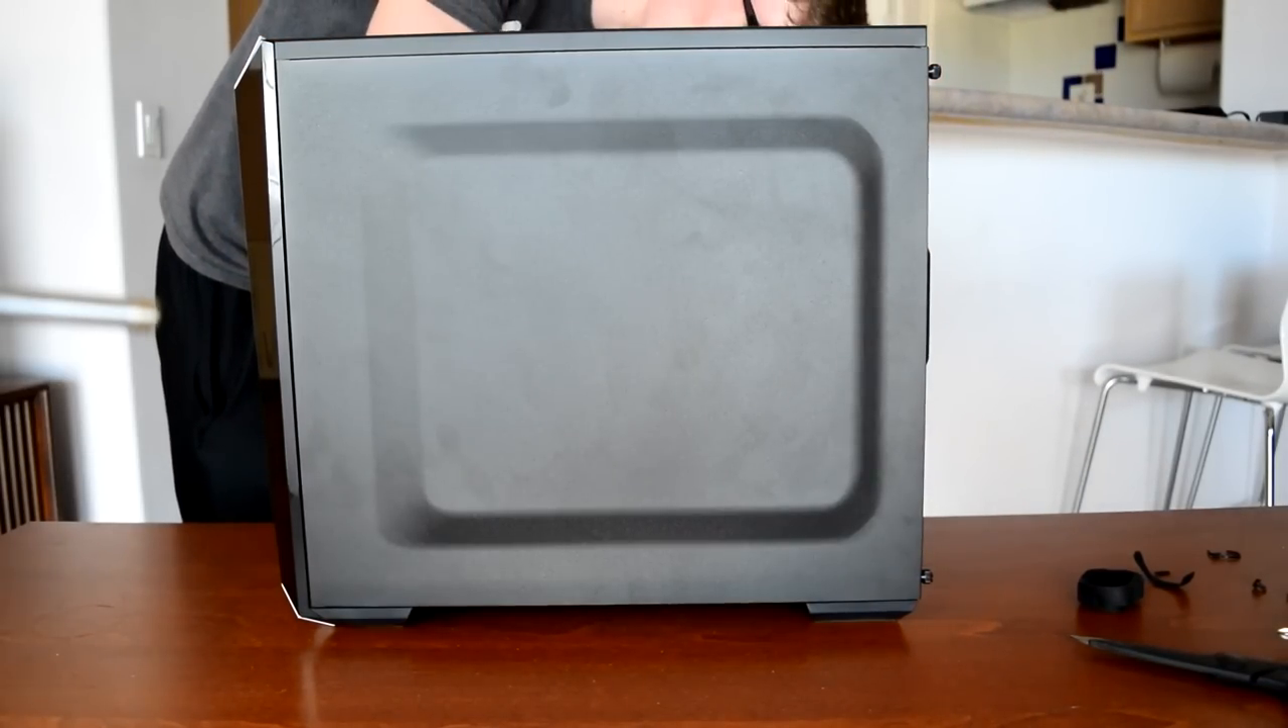Unfortunately, my camera stopped recording right before I put the side panel back on, but rest assured, I got it back on without the use of vise grips or a hammer.